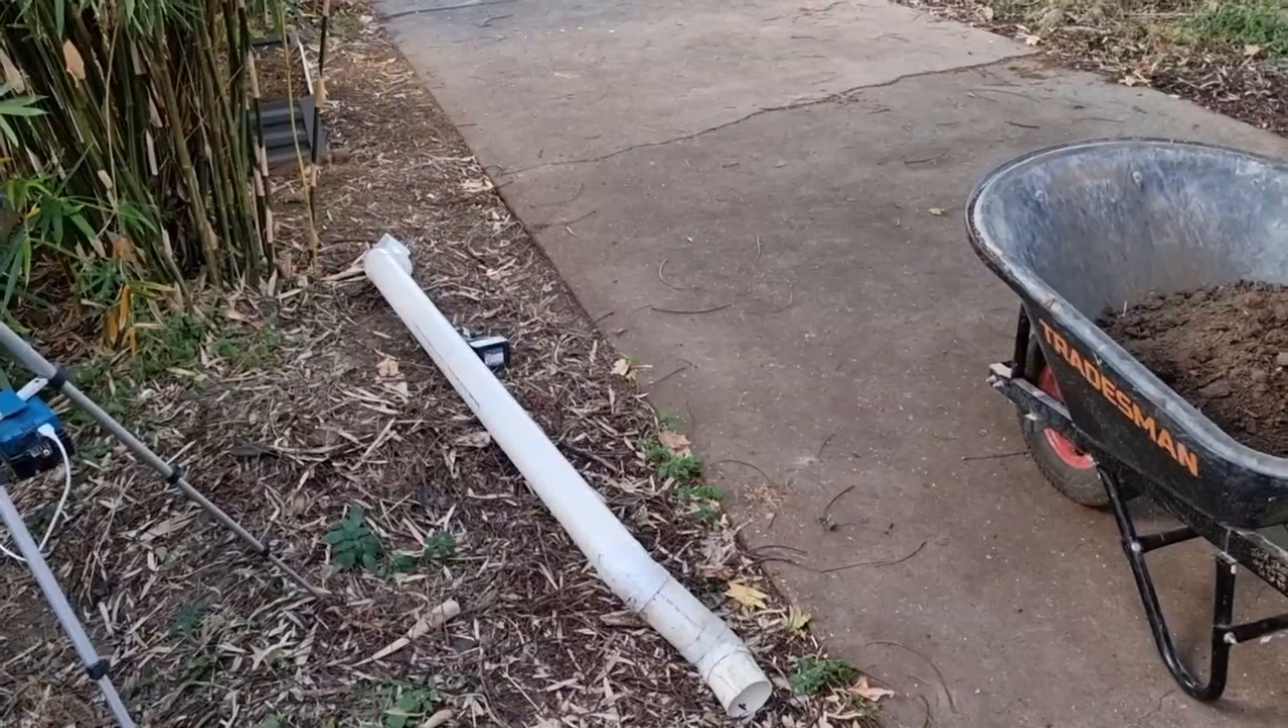Just took off that down pipe for now.